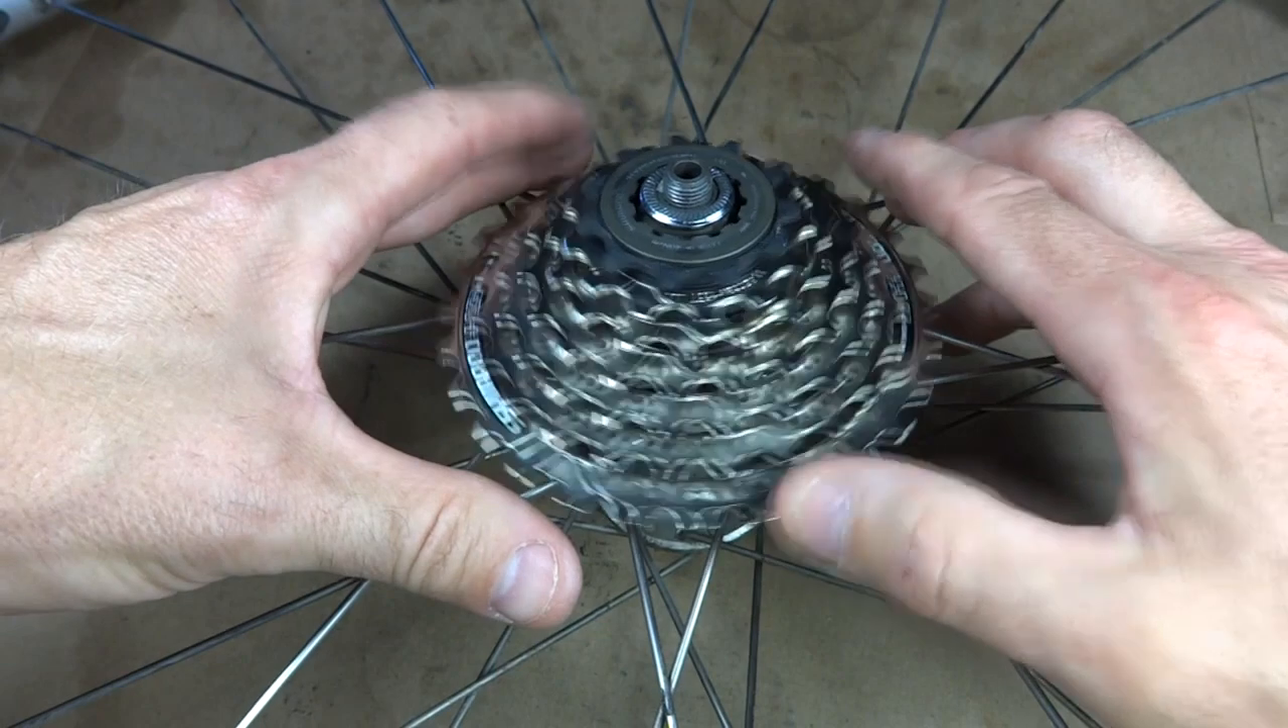There, all done. Now I have my 7 -speed cassette installed on the hub that was designed for an 8 or 9 -speed cassette.